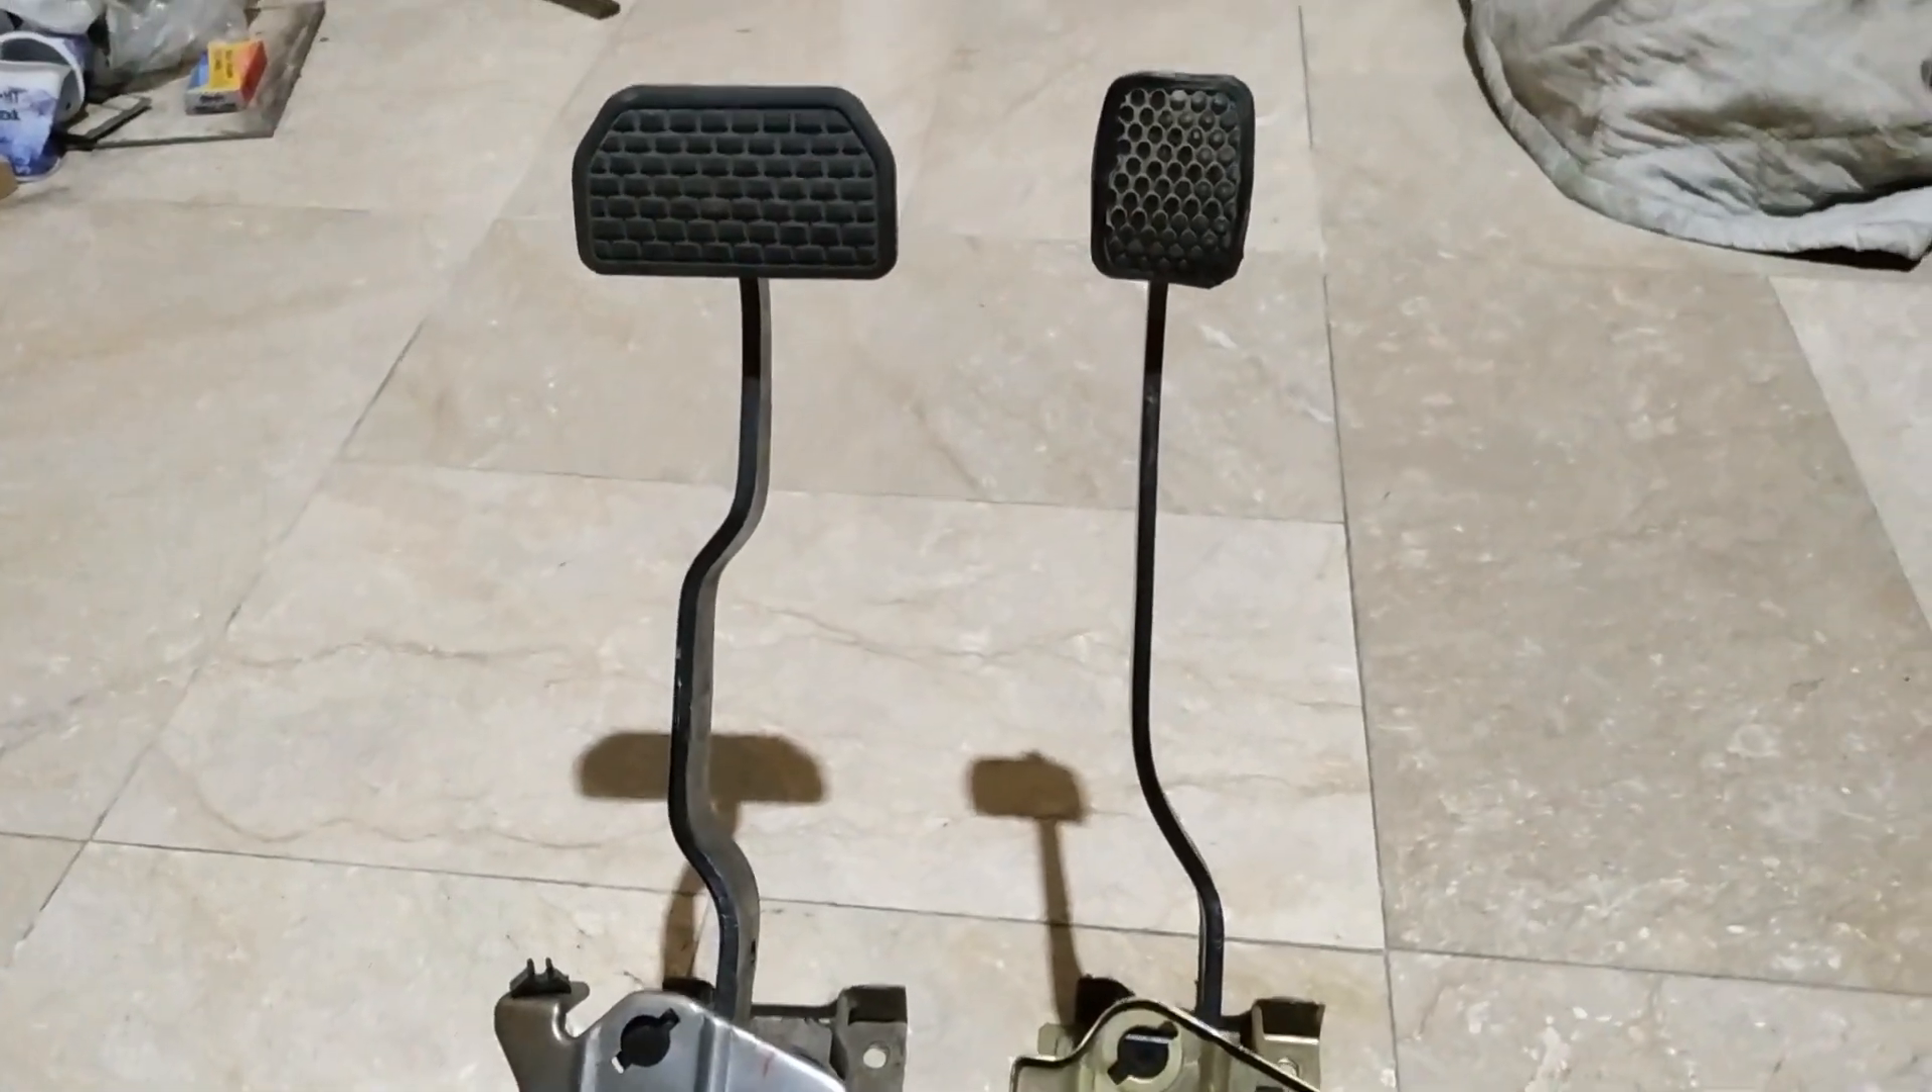The clutch pedal is removed. The clutch pedal is removed. And the brake pedal is removed.